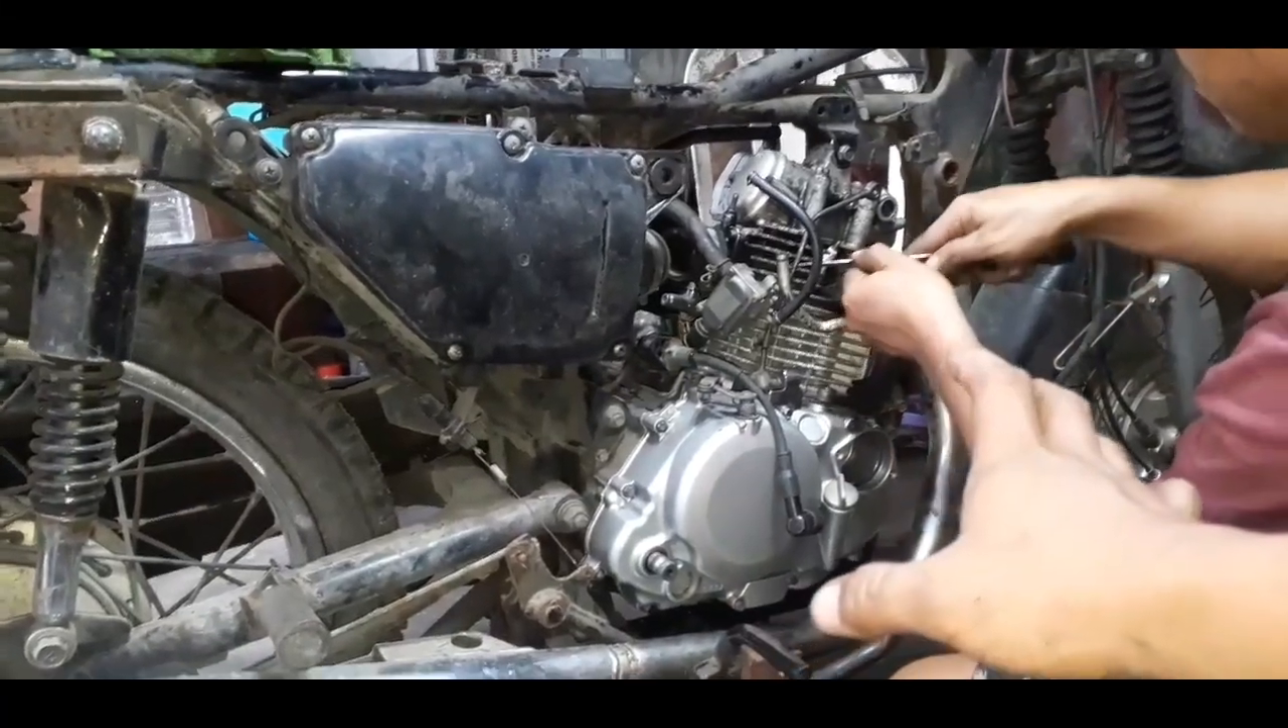Ayan mga kabro tapos ko nang takpan yung ating bandang clutch side nakabit na natin yung bagong clutch housing.